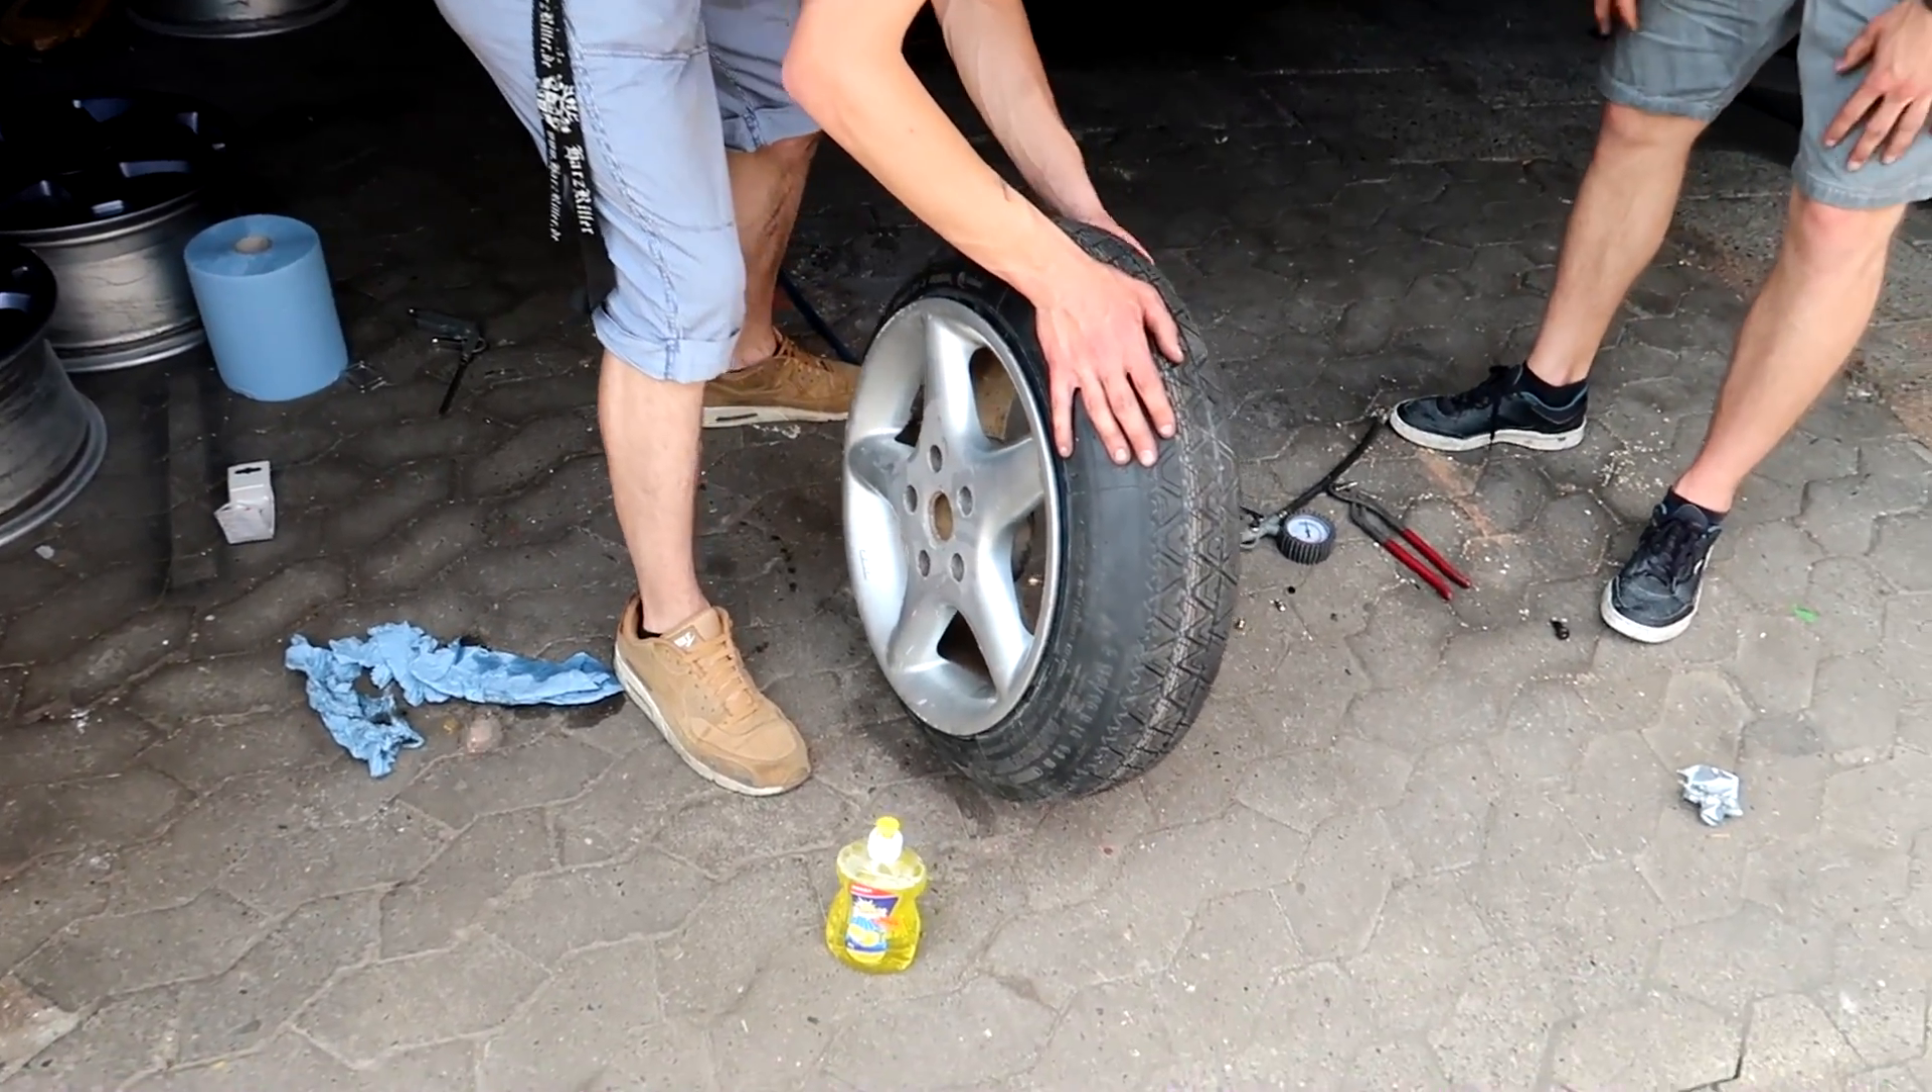Also, Freunde, der Reifen ist auf jeden Fall drauf.